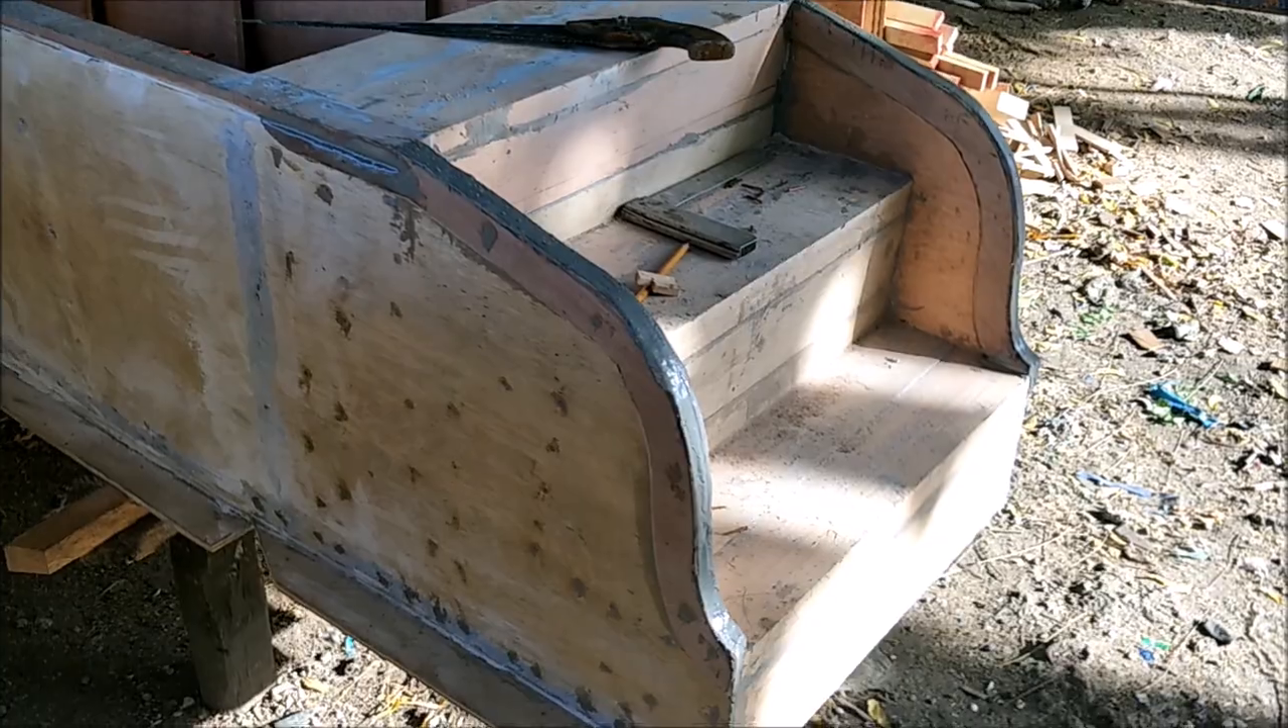So now we got the trim around the back steps here.